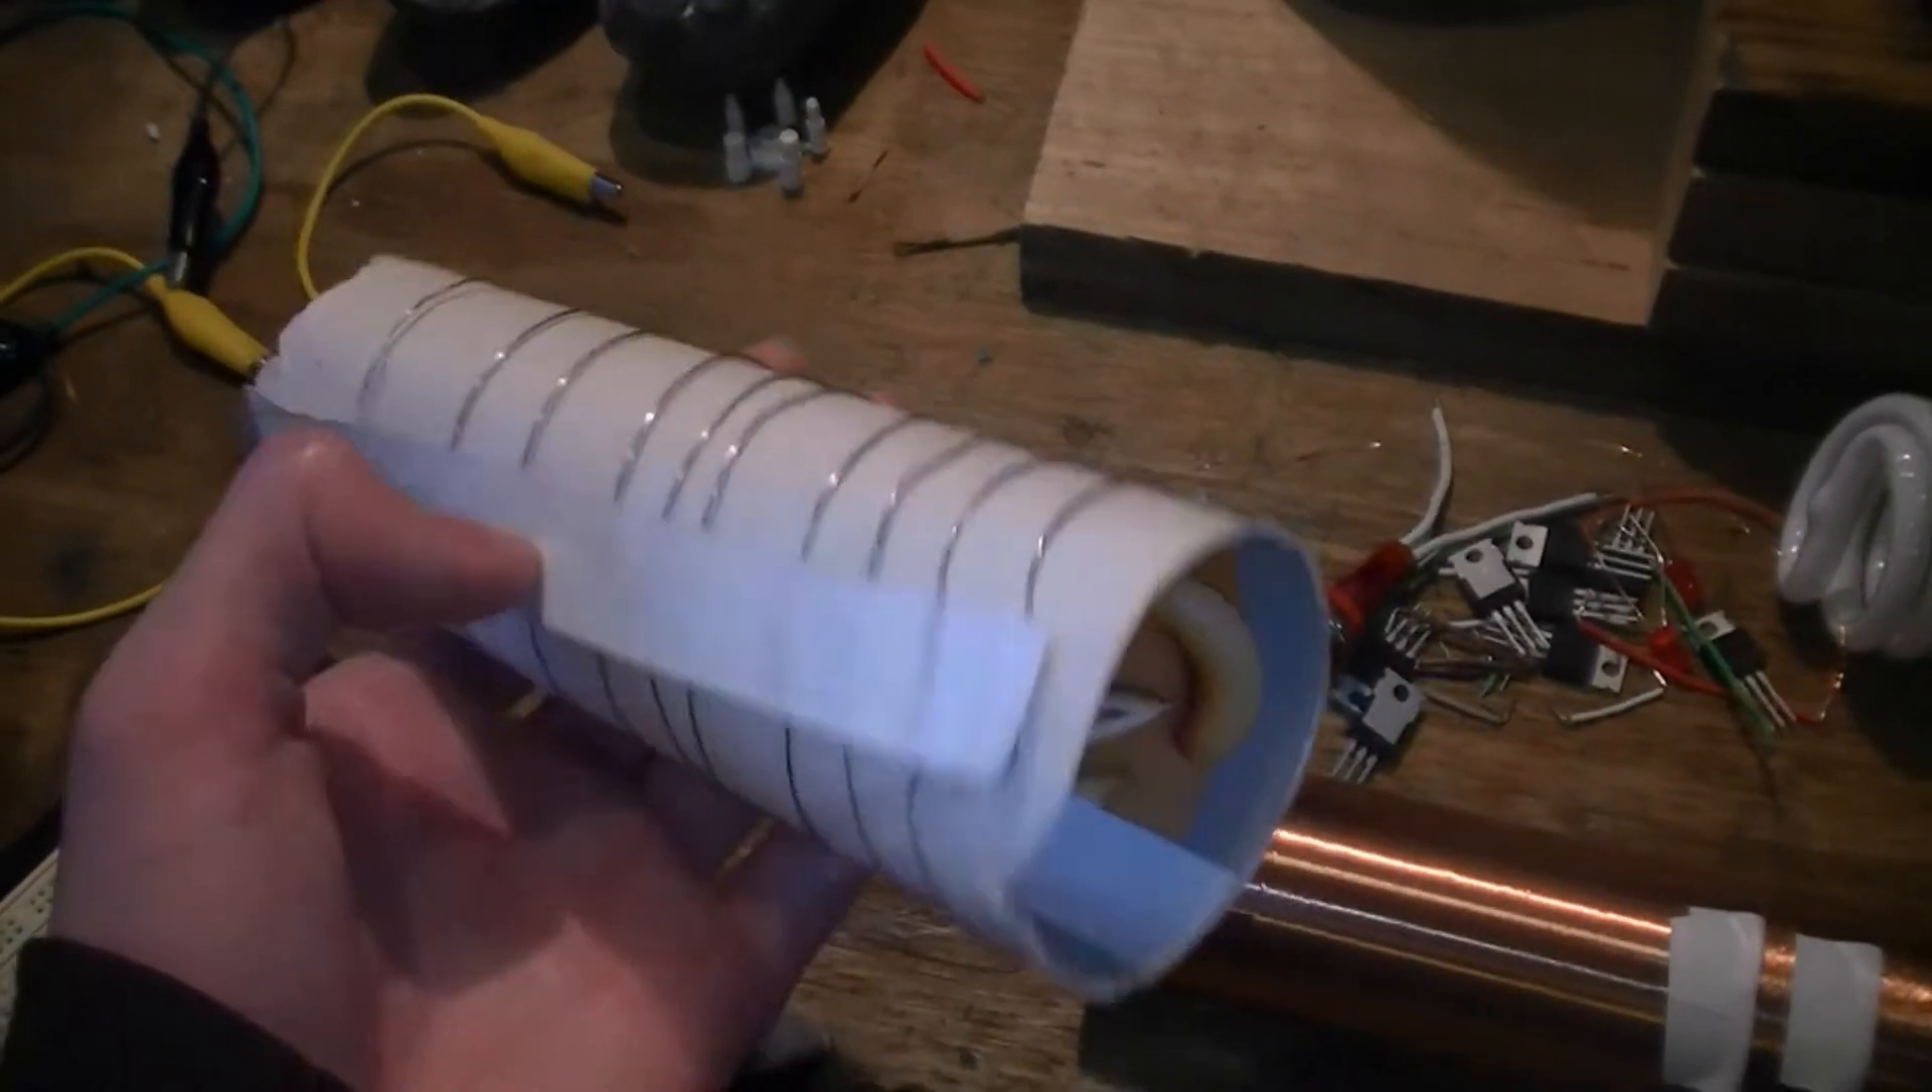I've just got a roll of cardboard and then wrapped silver copper wire around it 10 times.